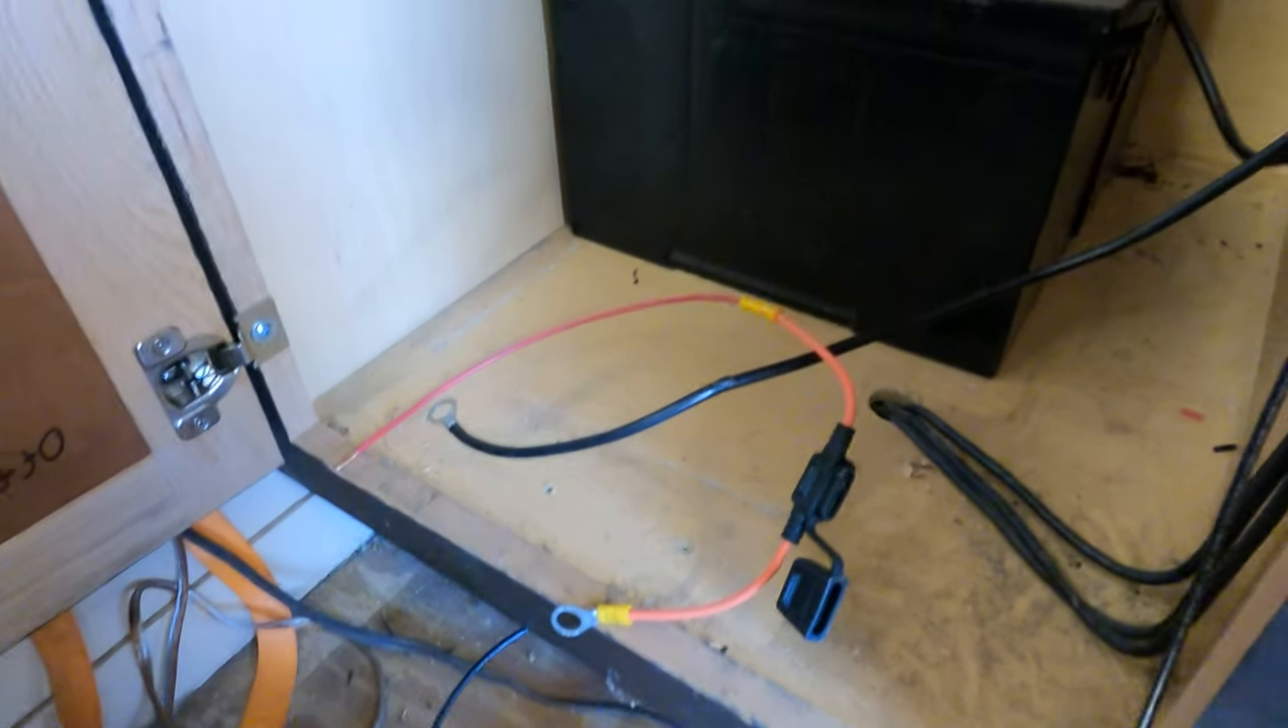So we have our cable with fuse link all made up and we're going to save that for here in a minute.